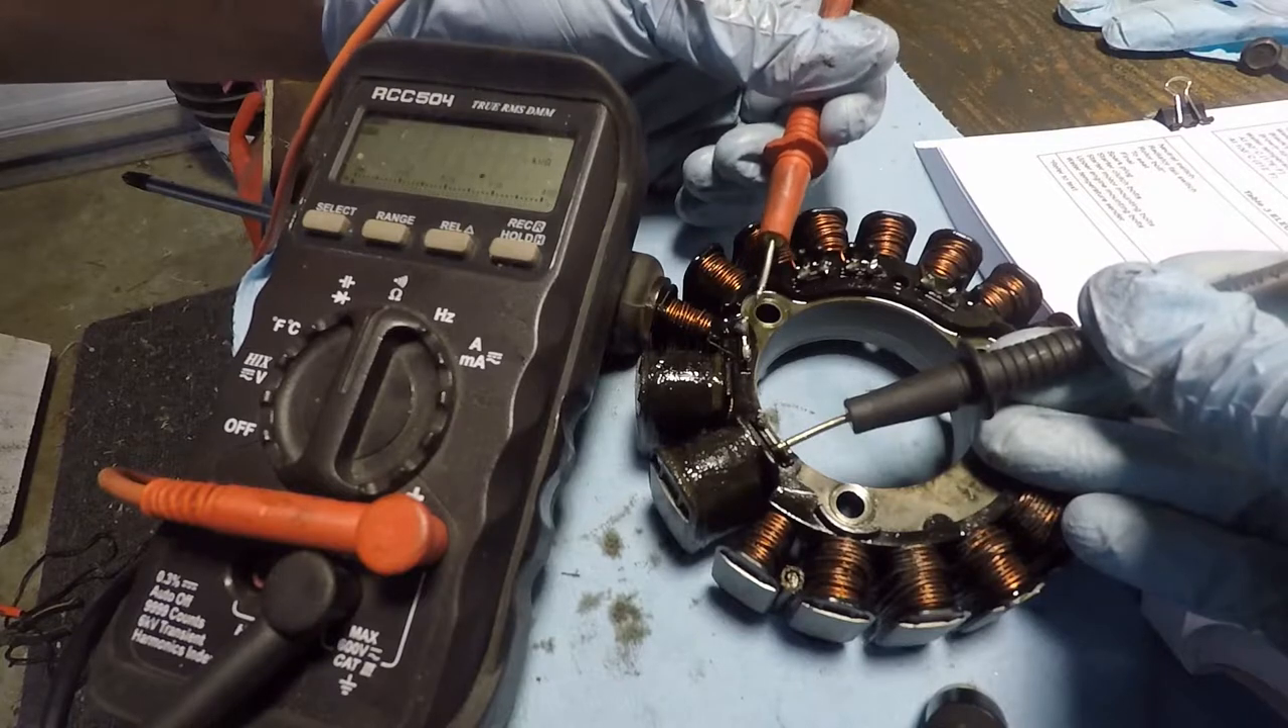Okay, so here is the exciter coil removed from the bike.